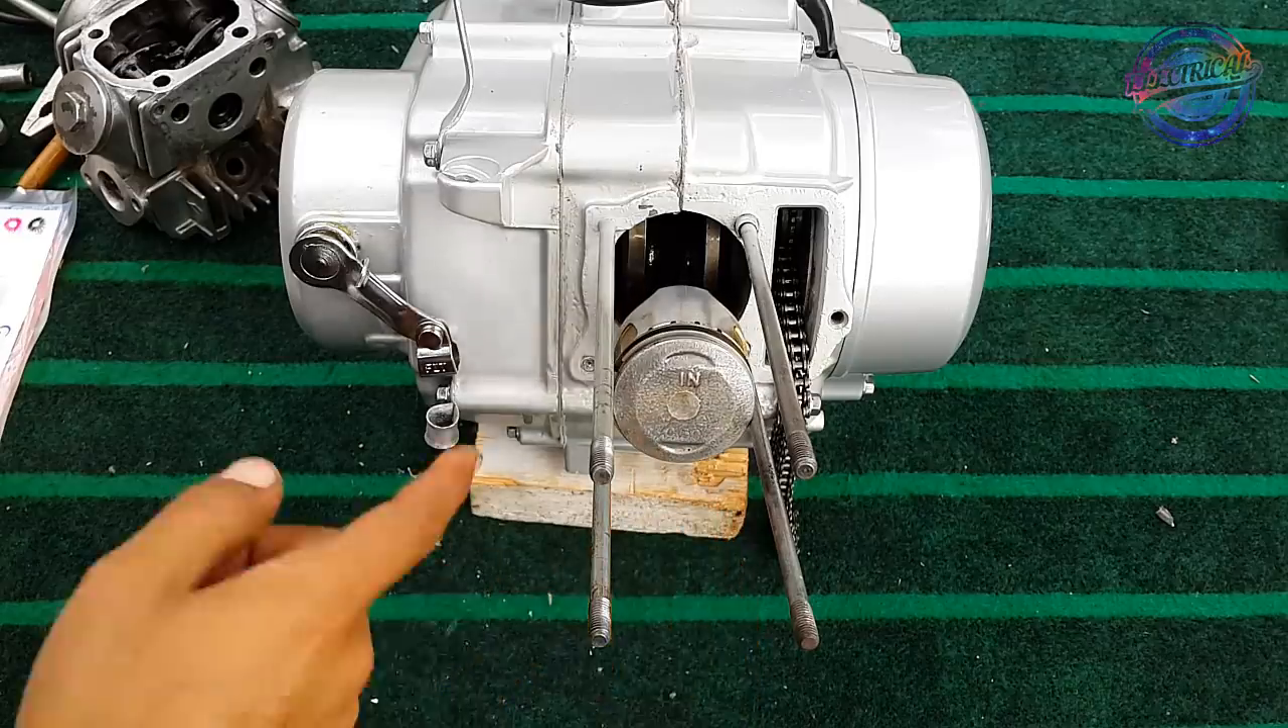یہاں آپ دیکھ سکتے ہیں کہ پسٹن لگ چکا ہے۔